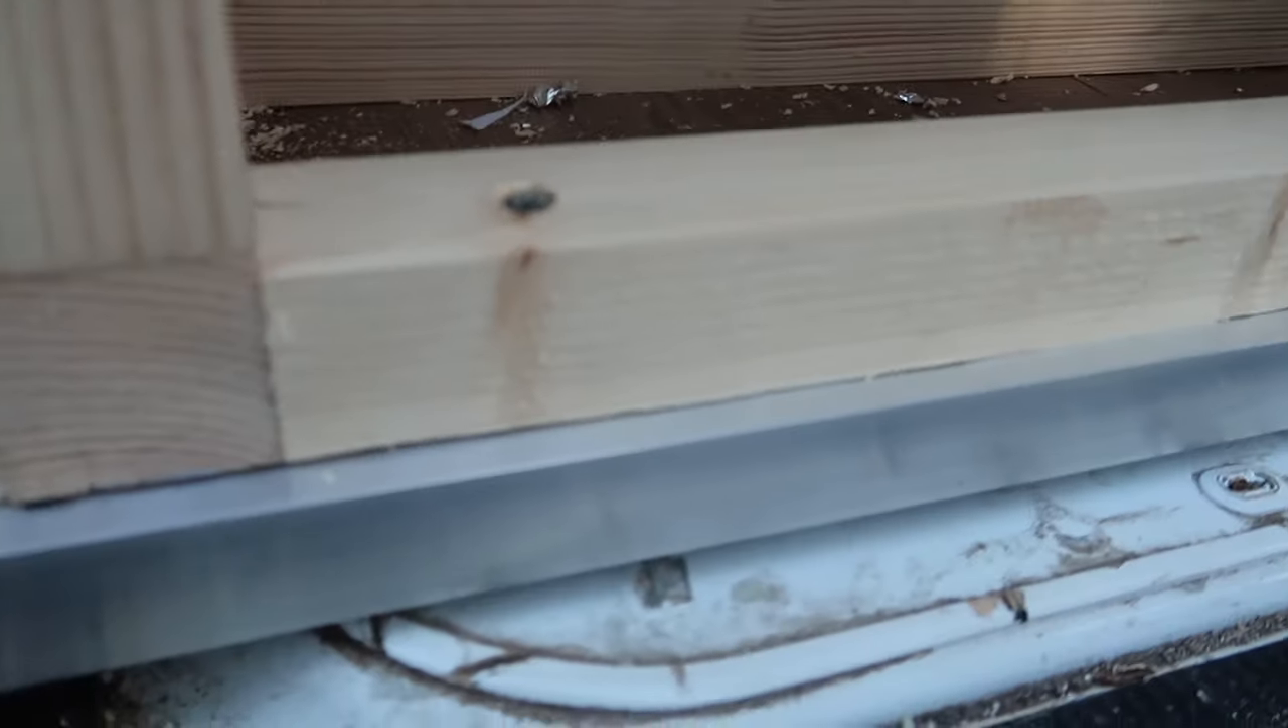We've now got the trim in place running underneath the bed frame so we've just basically notched out a little slither underneath there and that'll all be covered up so it'll be nice and flush with the with the trim.